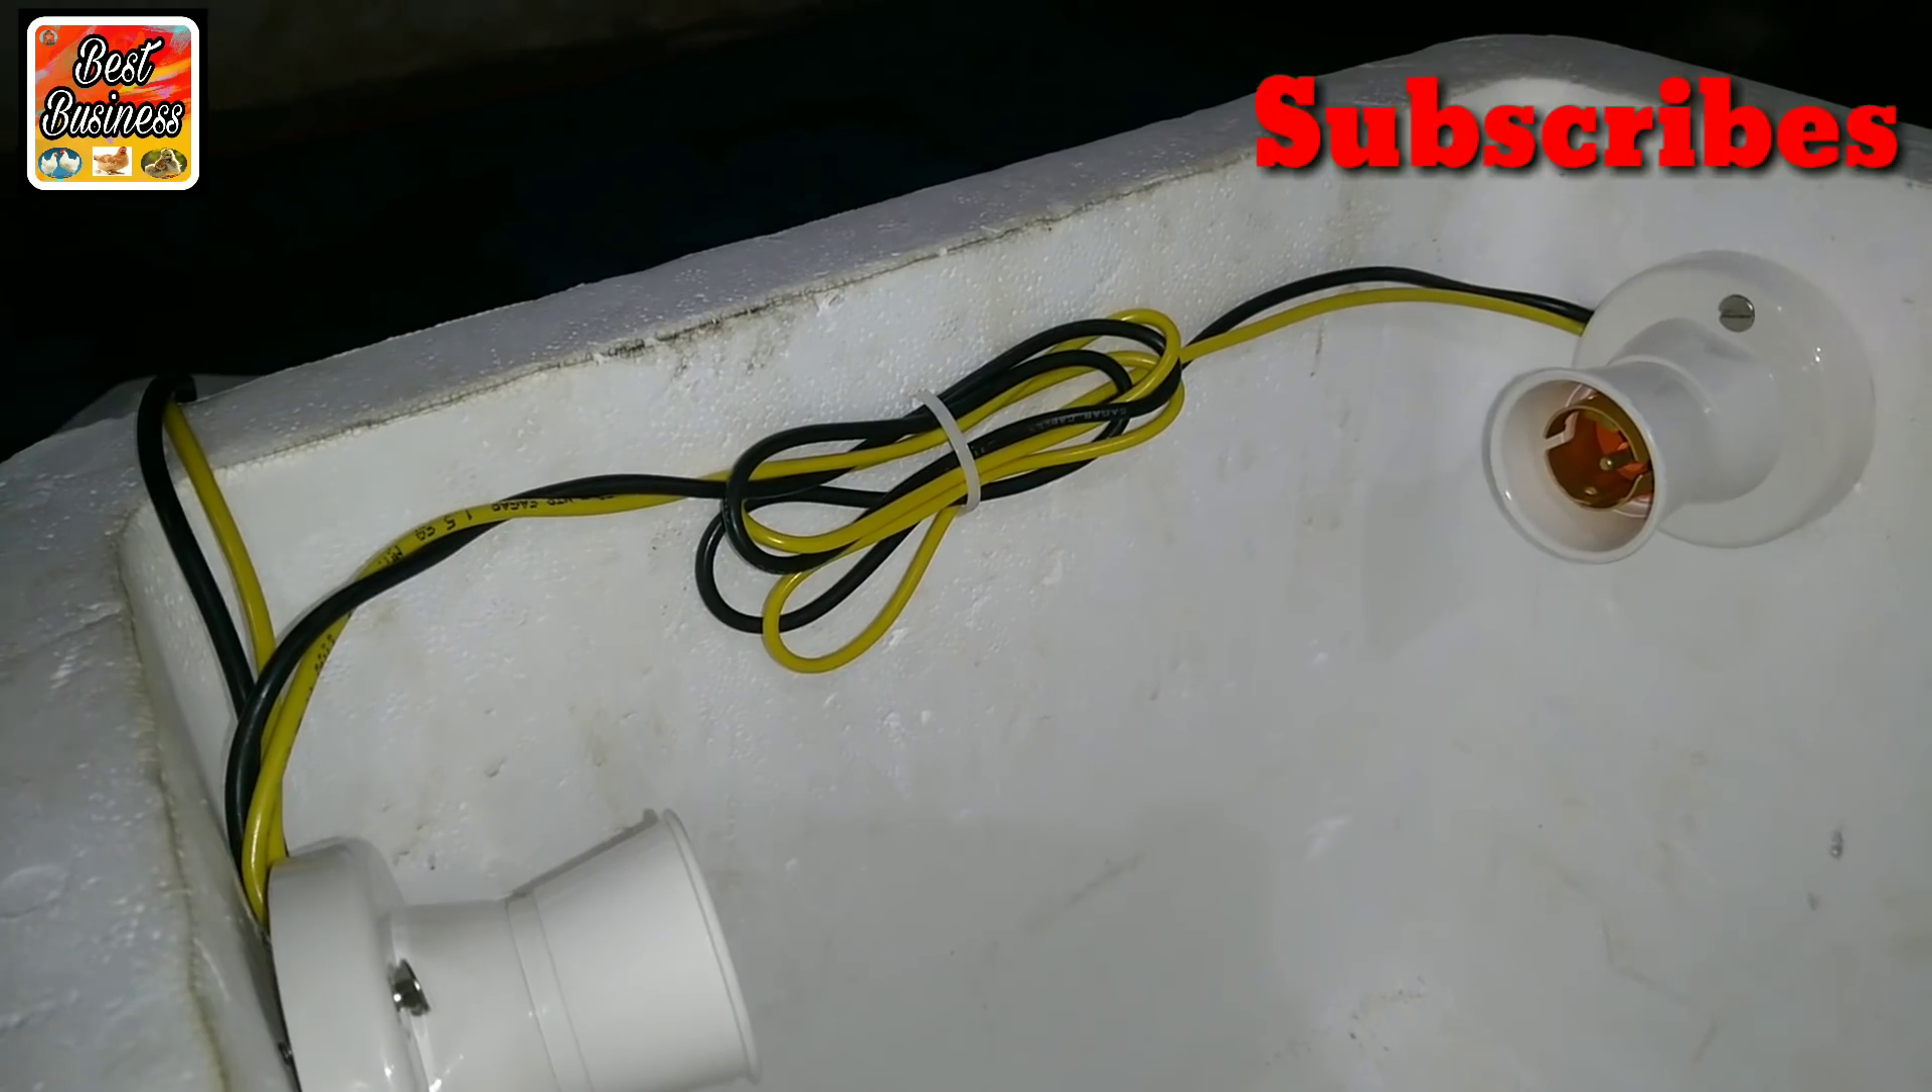हमारे दोनों holder लग चुके हैं अभी हम fan fit करेंगे।